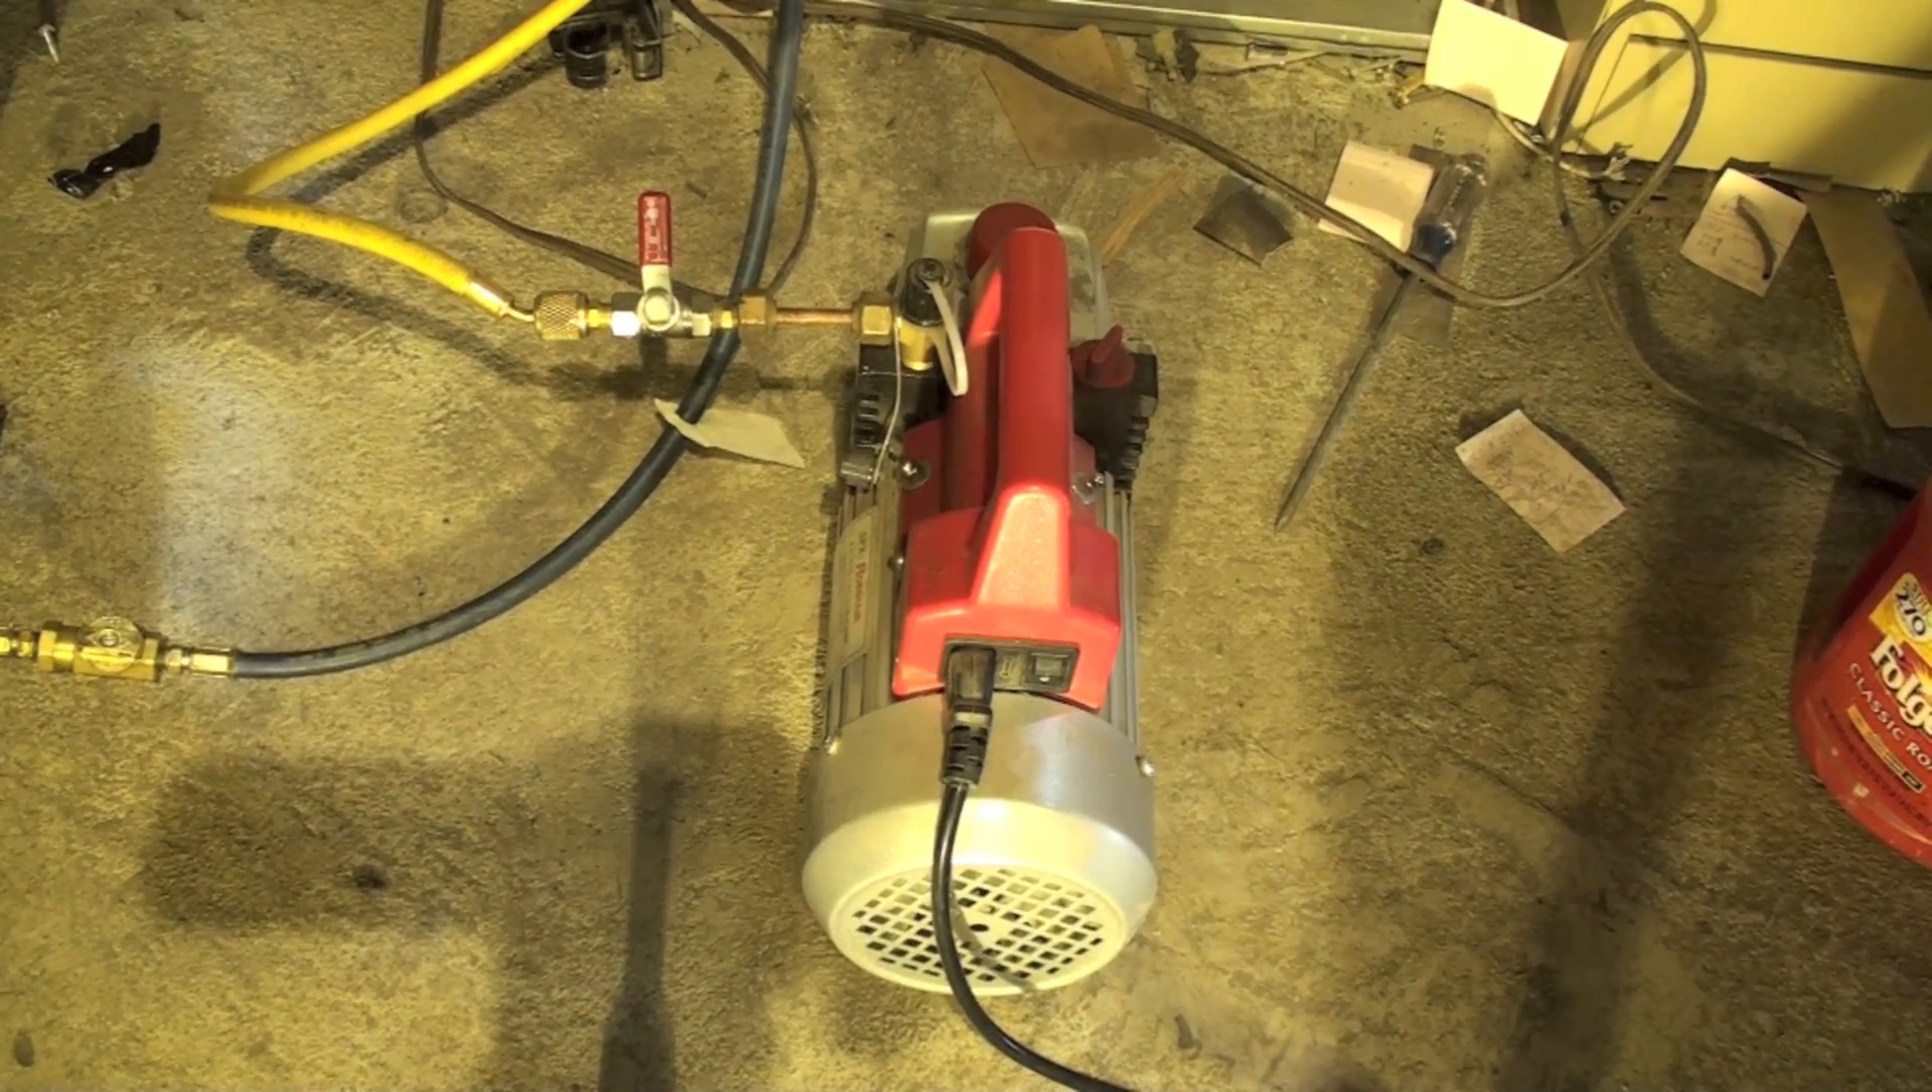There's a vacuum pump down there it's hooked up and ready to go.